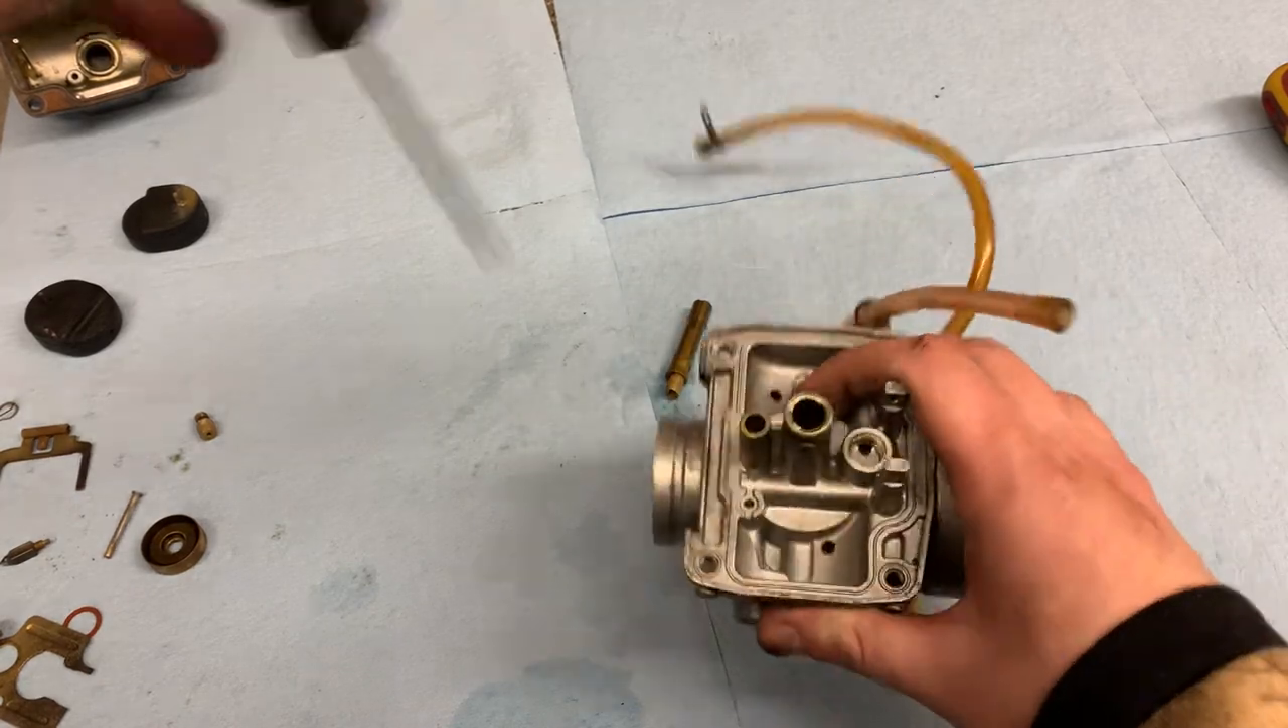We almost got the carburetor stripped down.